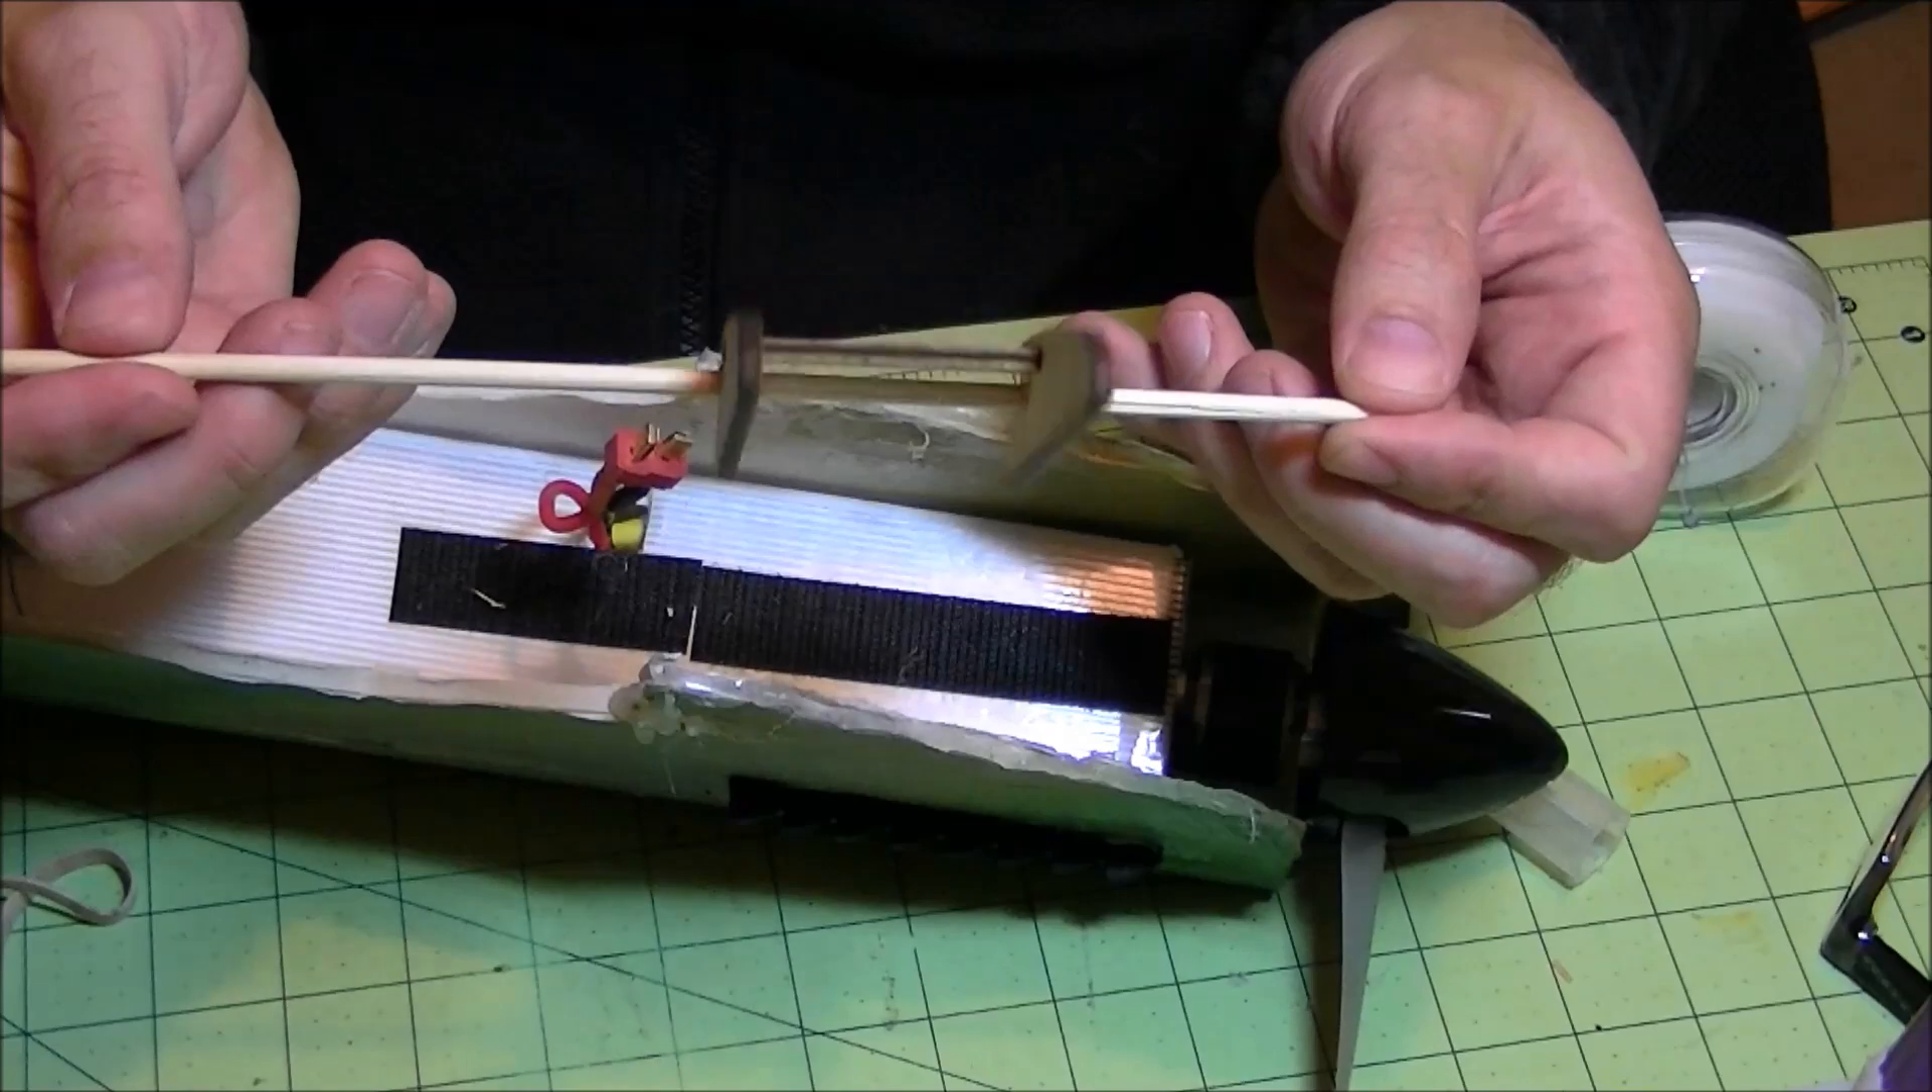Okay, now I got my hole drilled, I got my holes drilled out, and you can see that barbecue skewer goes through there.